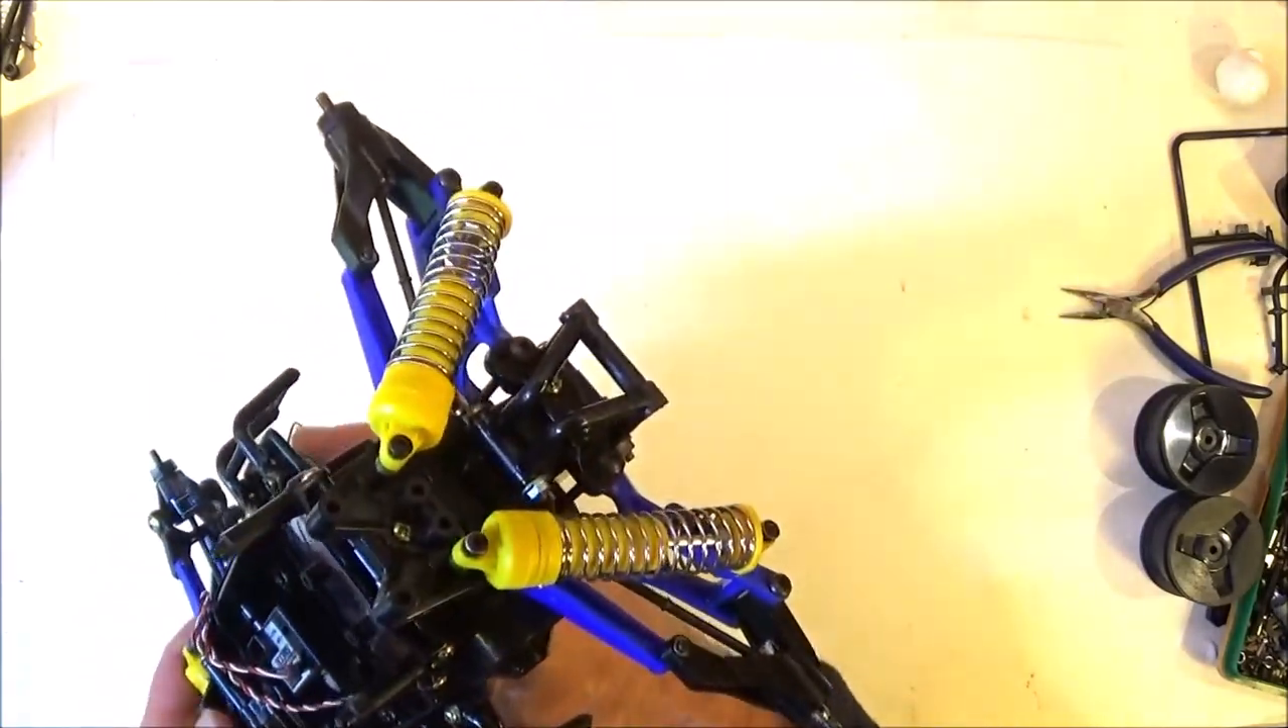And at the back we've got the two rear shocks on again with the new carriers so looking quite good.